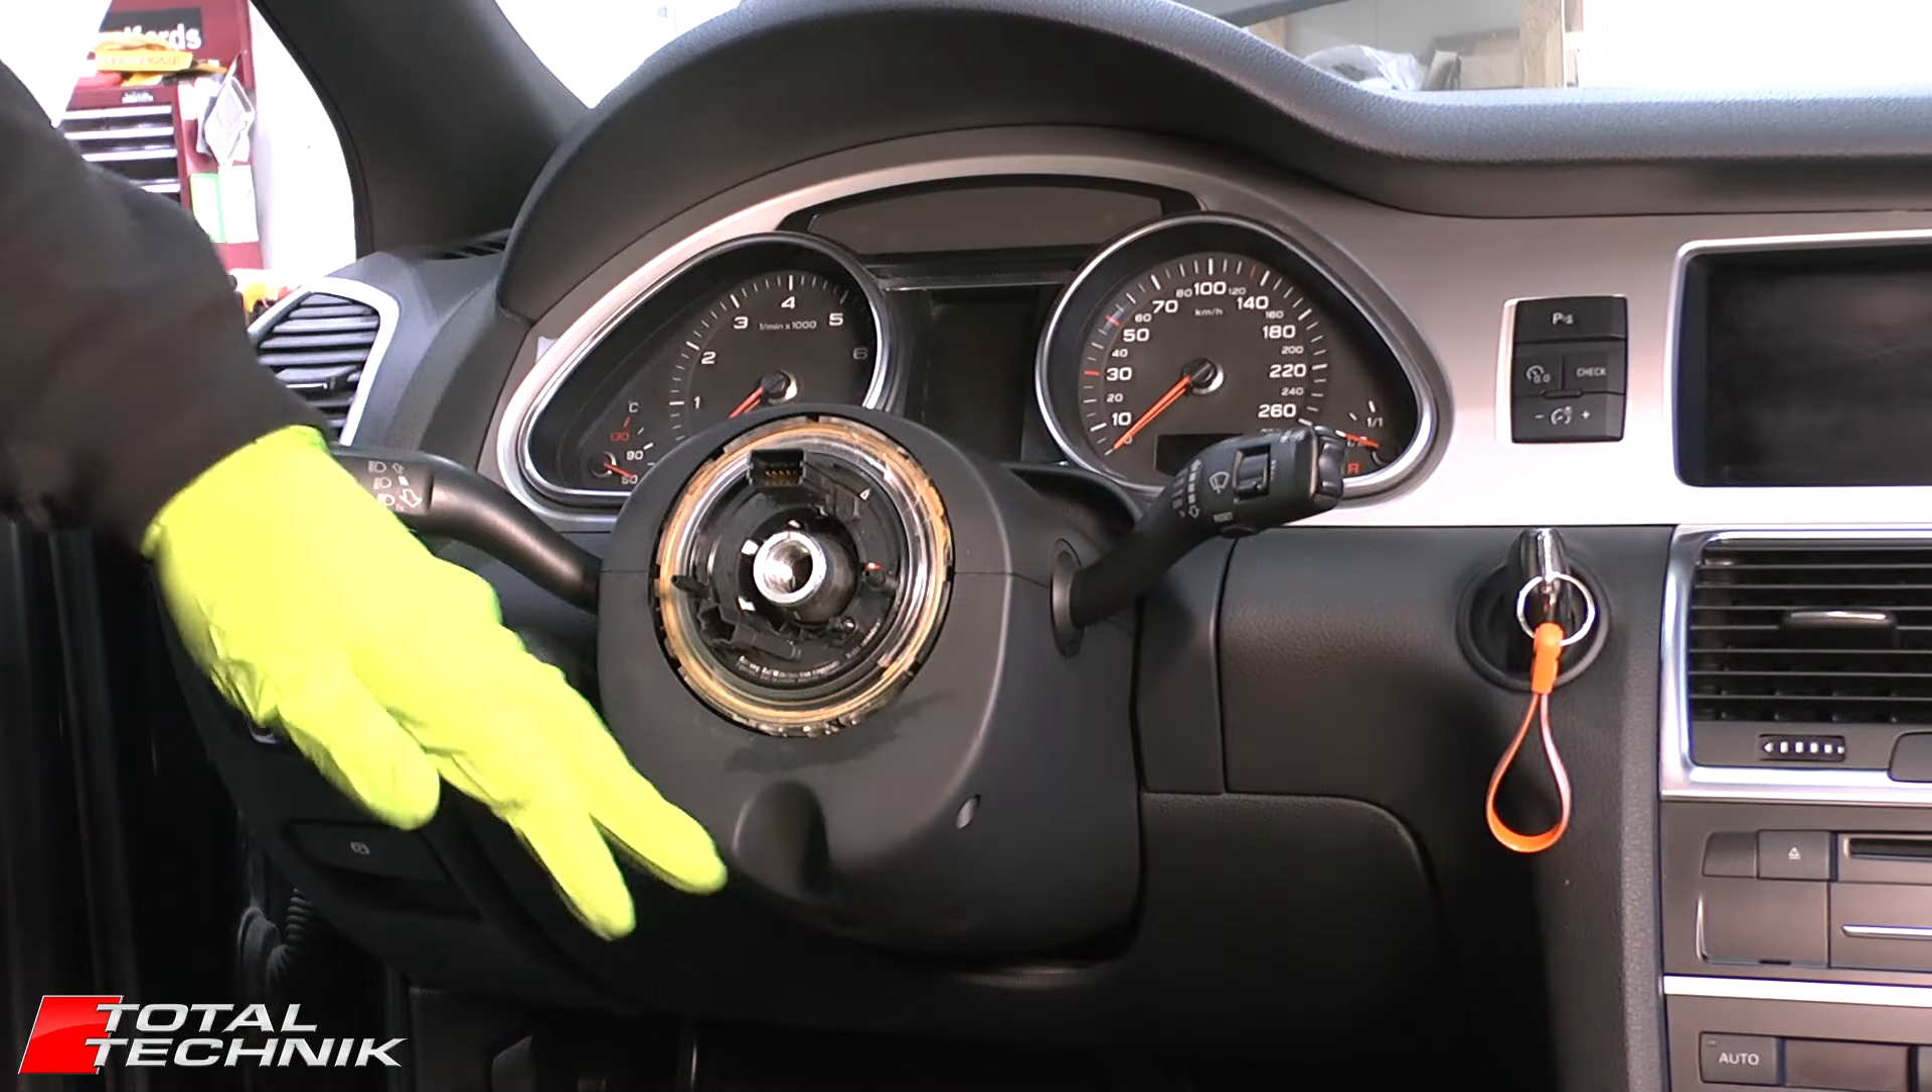And that is our steering wheel completely removed and good to go.